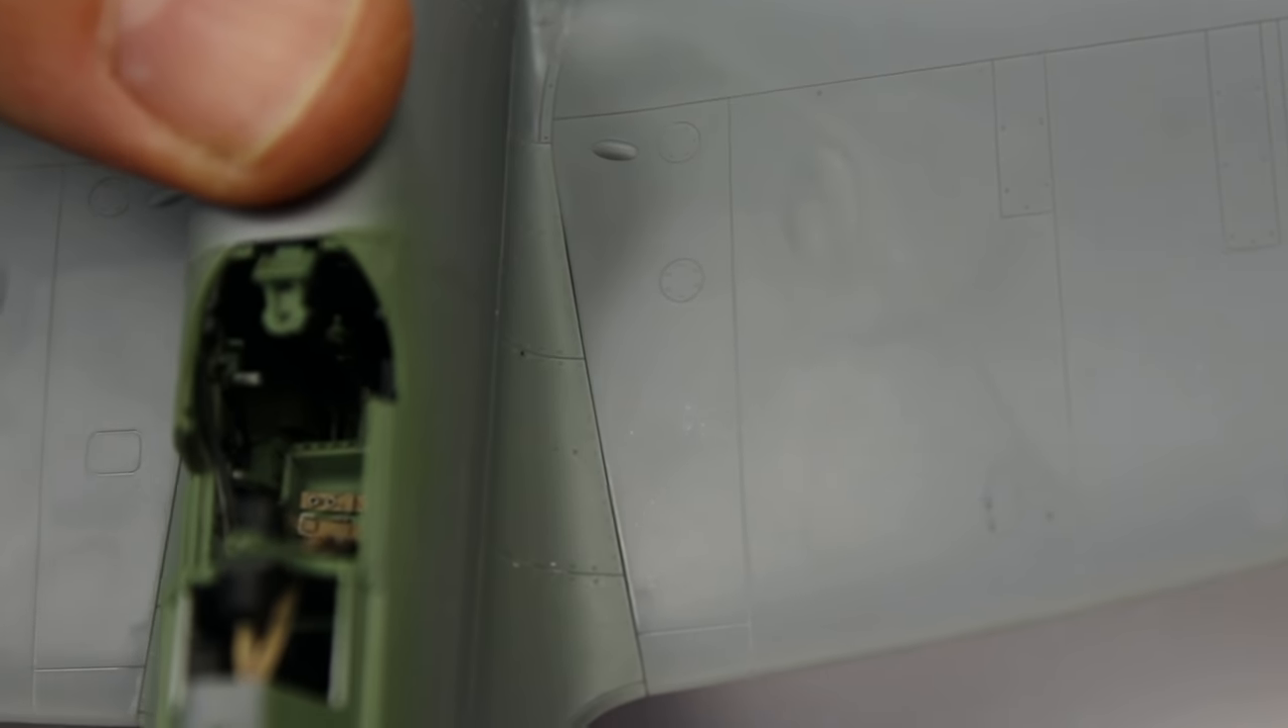Just a final test fit of the fuselage to the wing join. And it's the big moment of what wing root gap do we have. And we don't really have one.